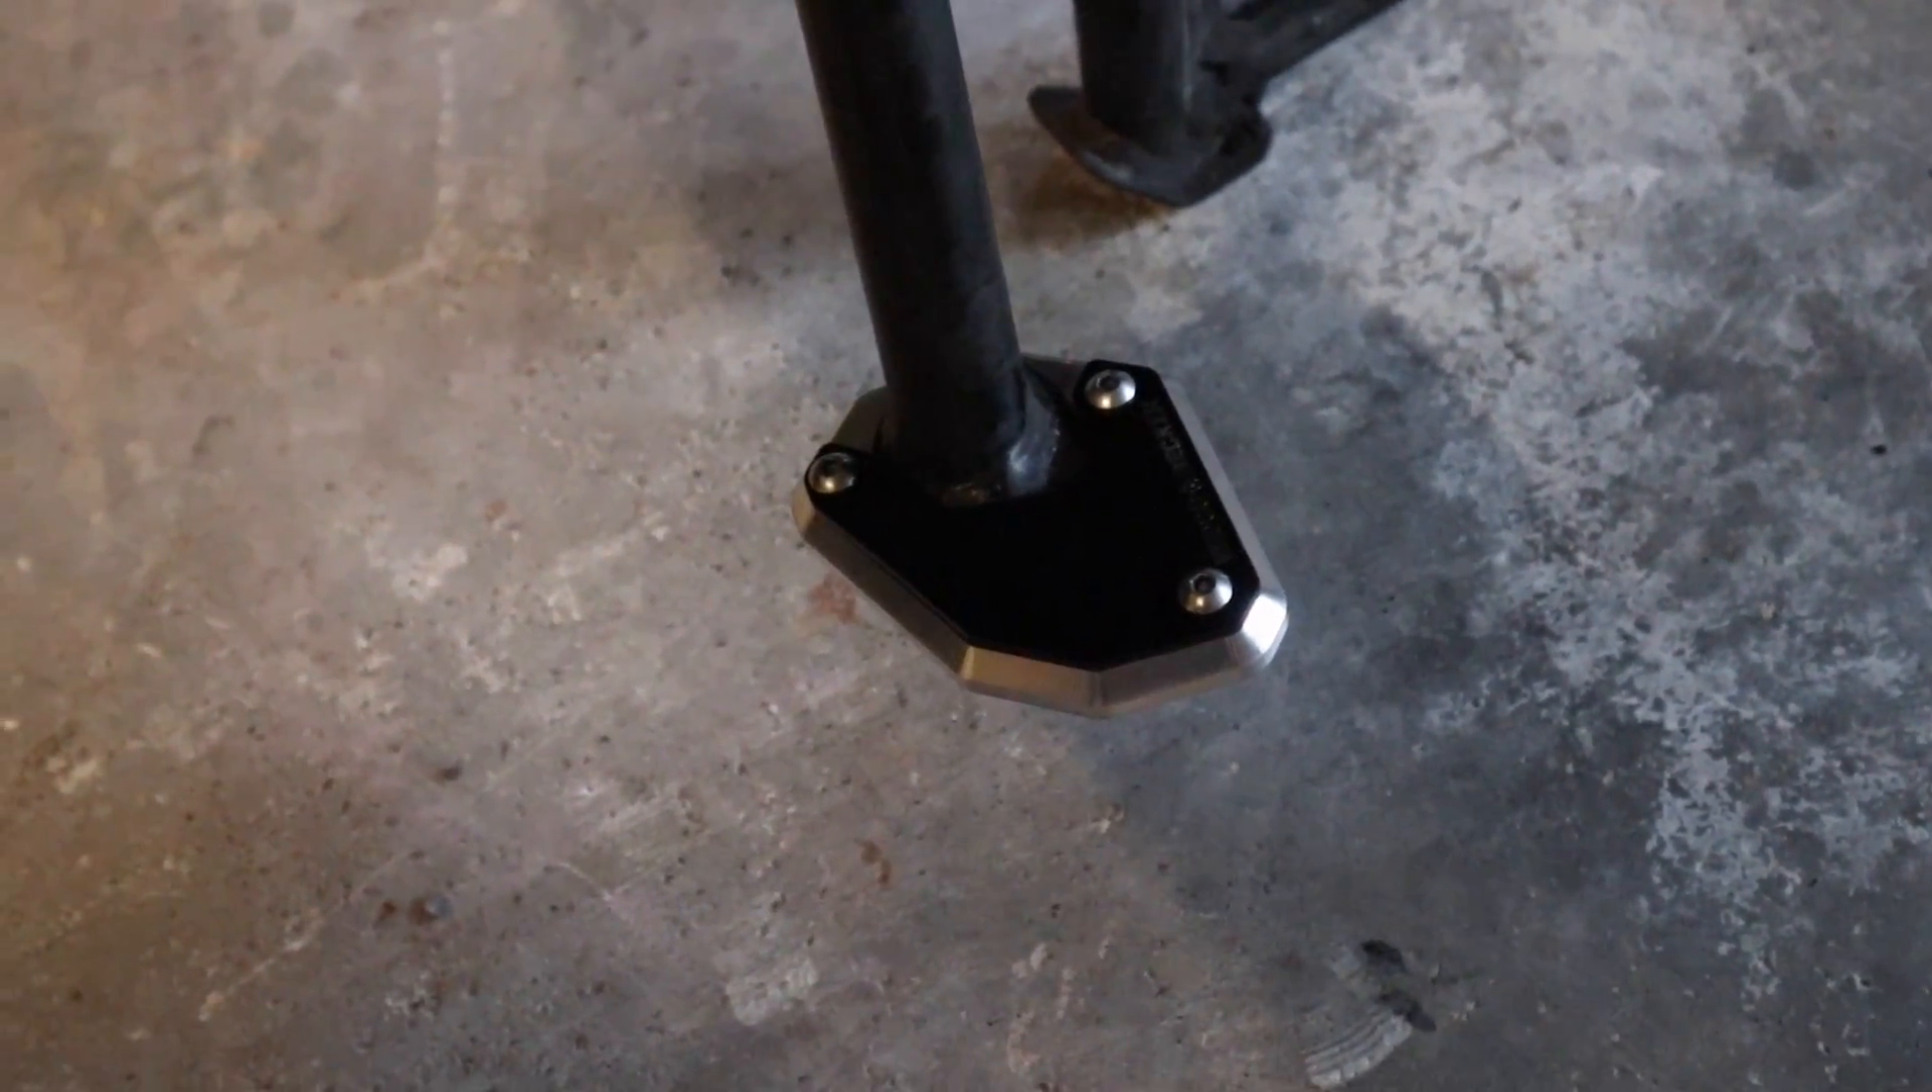There is what the side stand enlarger looks like installed.